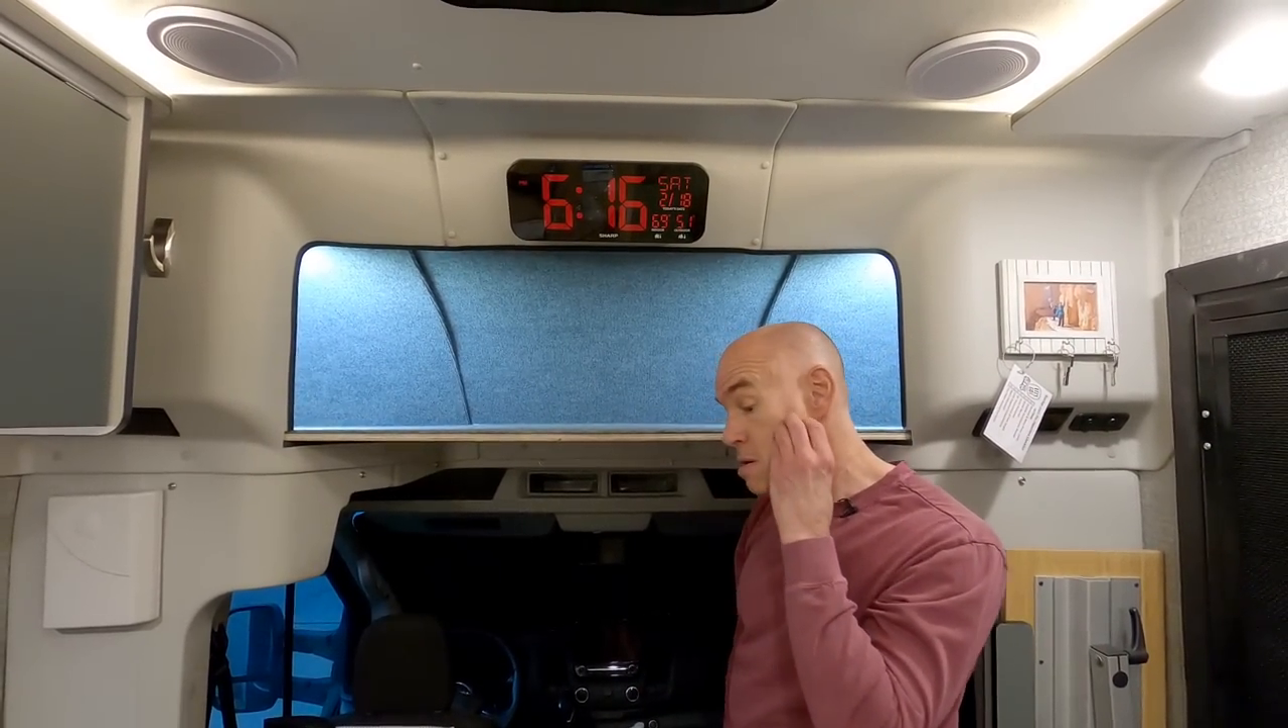I got the clock back up.